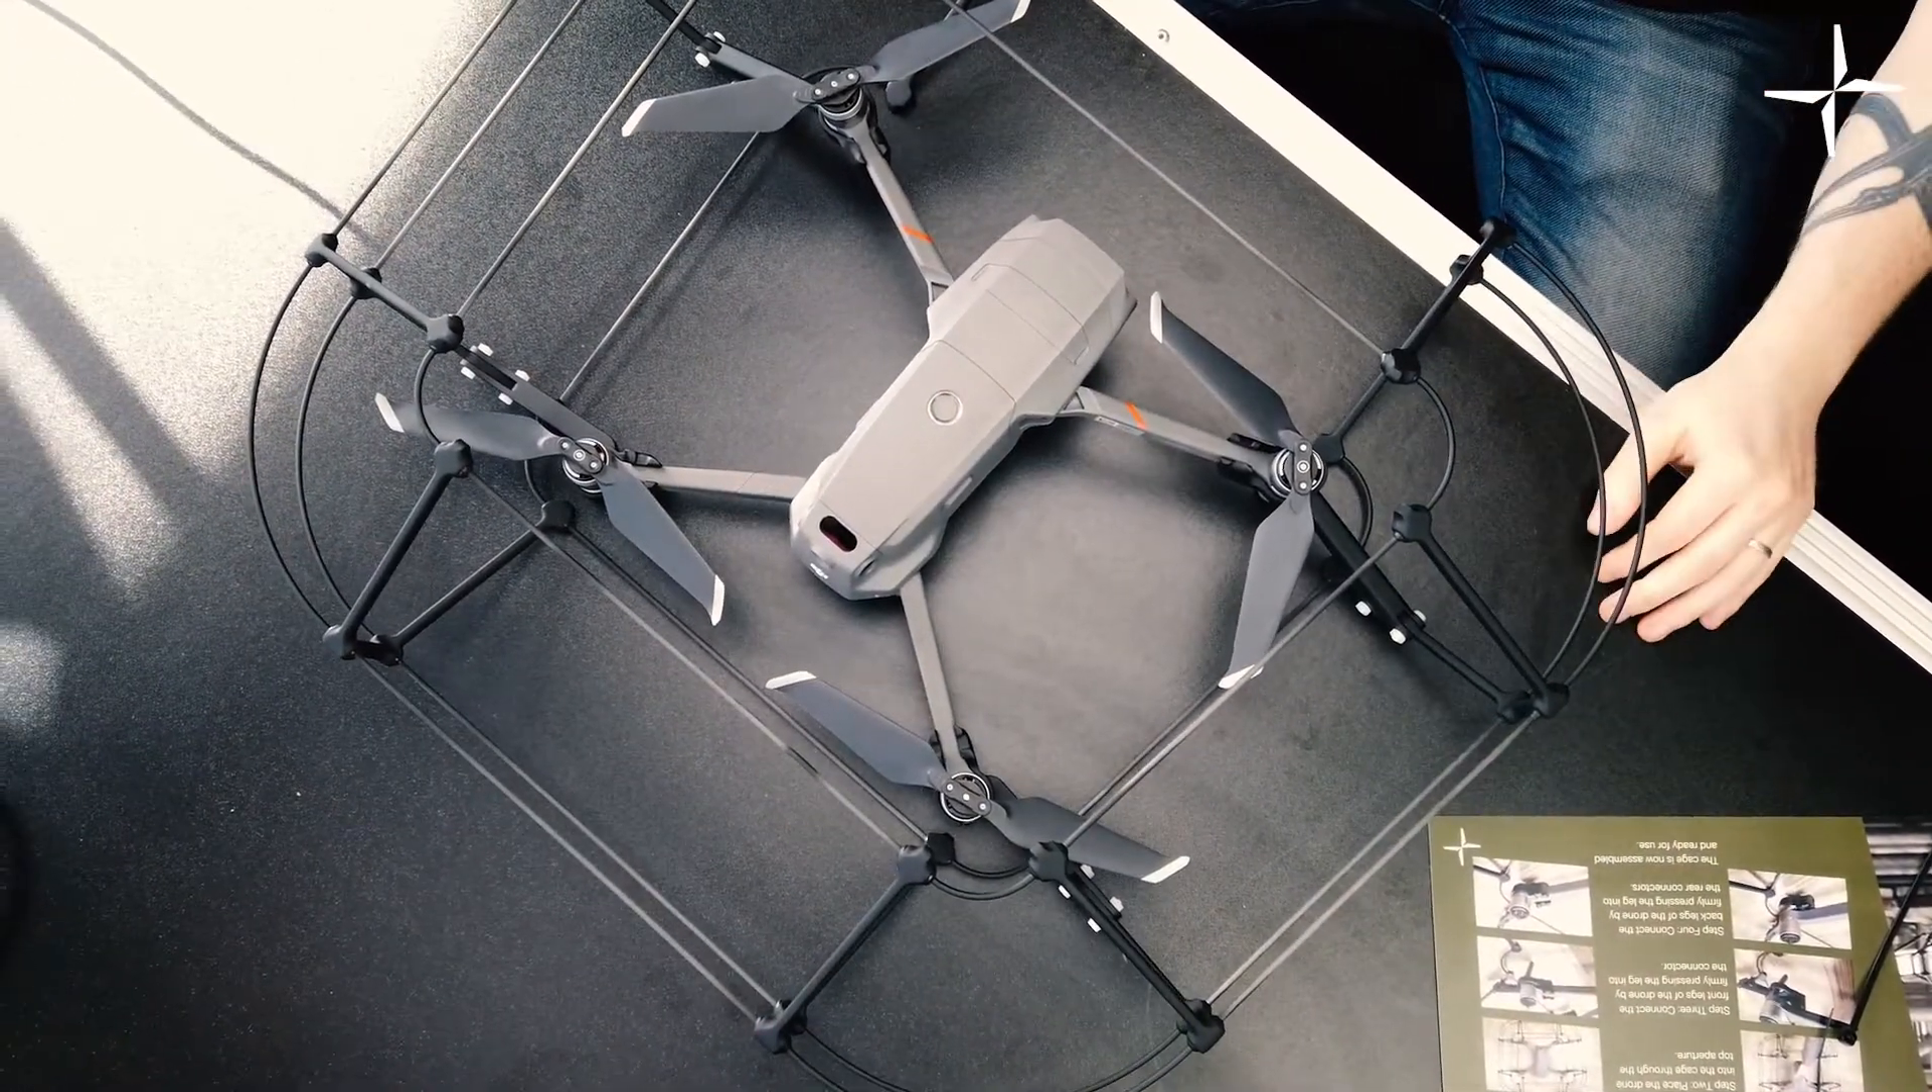So all these propellers are now free to spin inside the cage and that is it fully assembled.